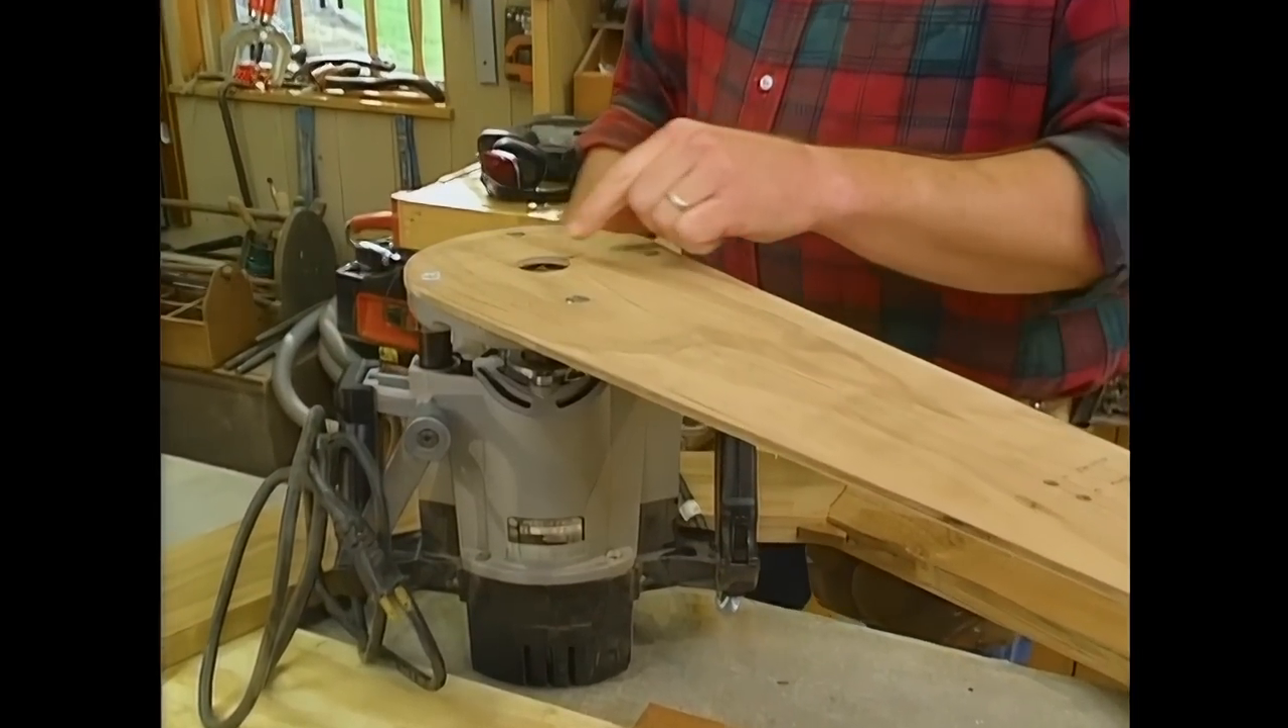The next part of the jig is this extended base plate that I've installed on my router.